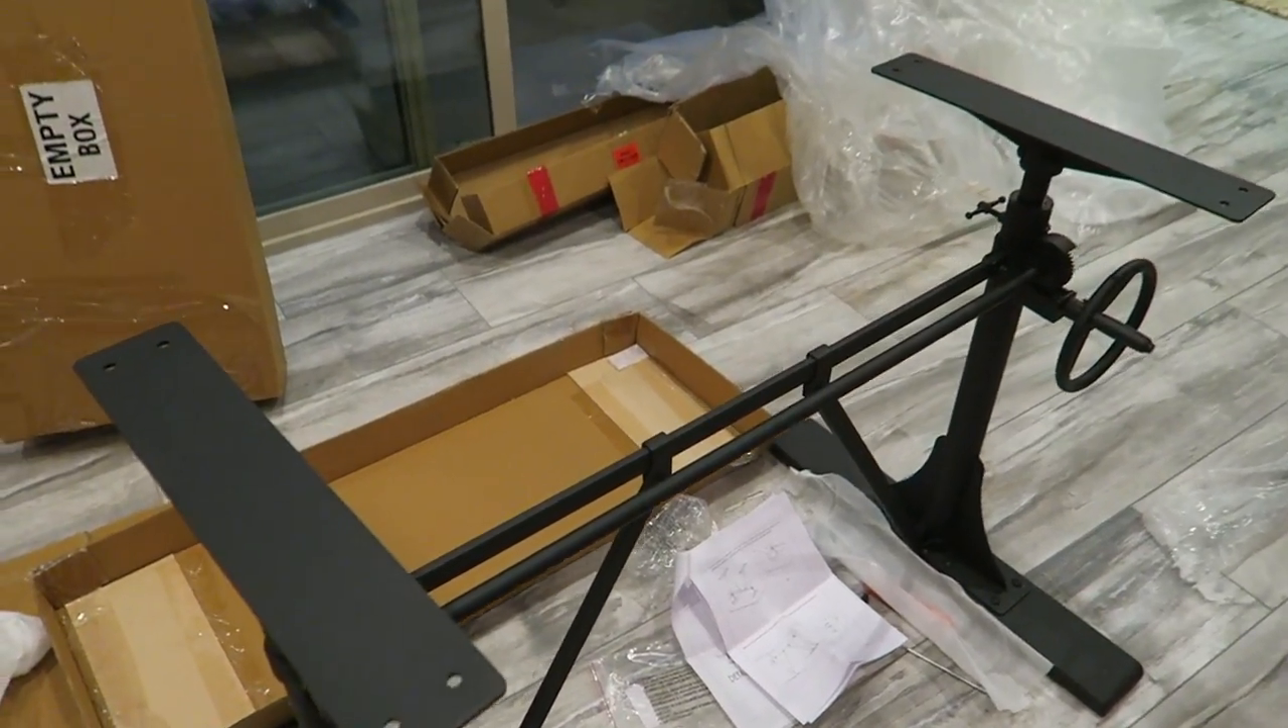I'm almost done with the desk I just have to put the top on.